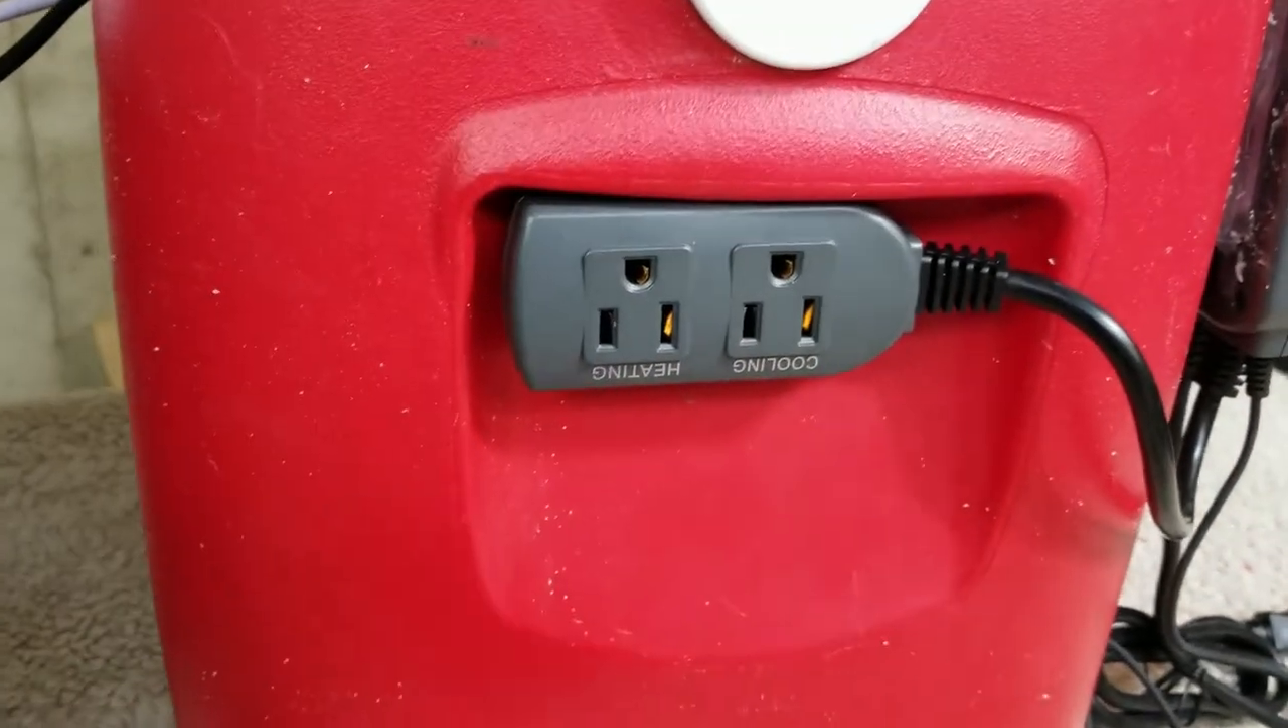Then the plug-ins I mounted right here on the side. You can see they come around here.